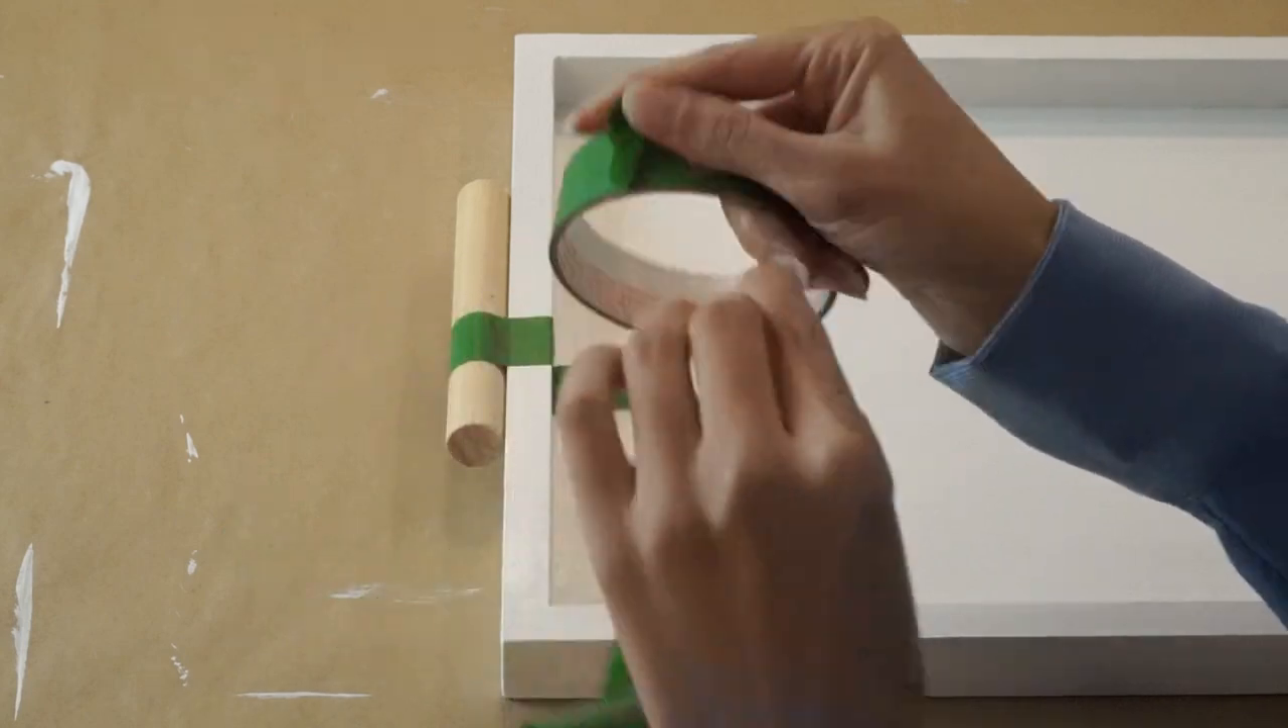And then I secured the dowel in place with some tape so the tape is holding the glue together.